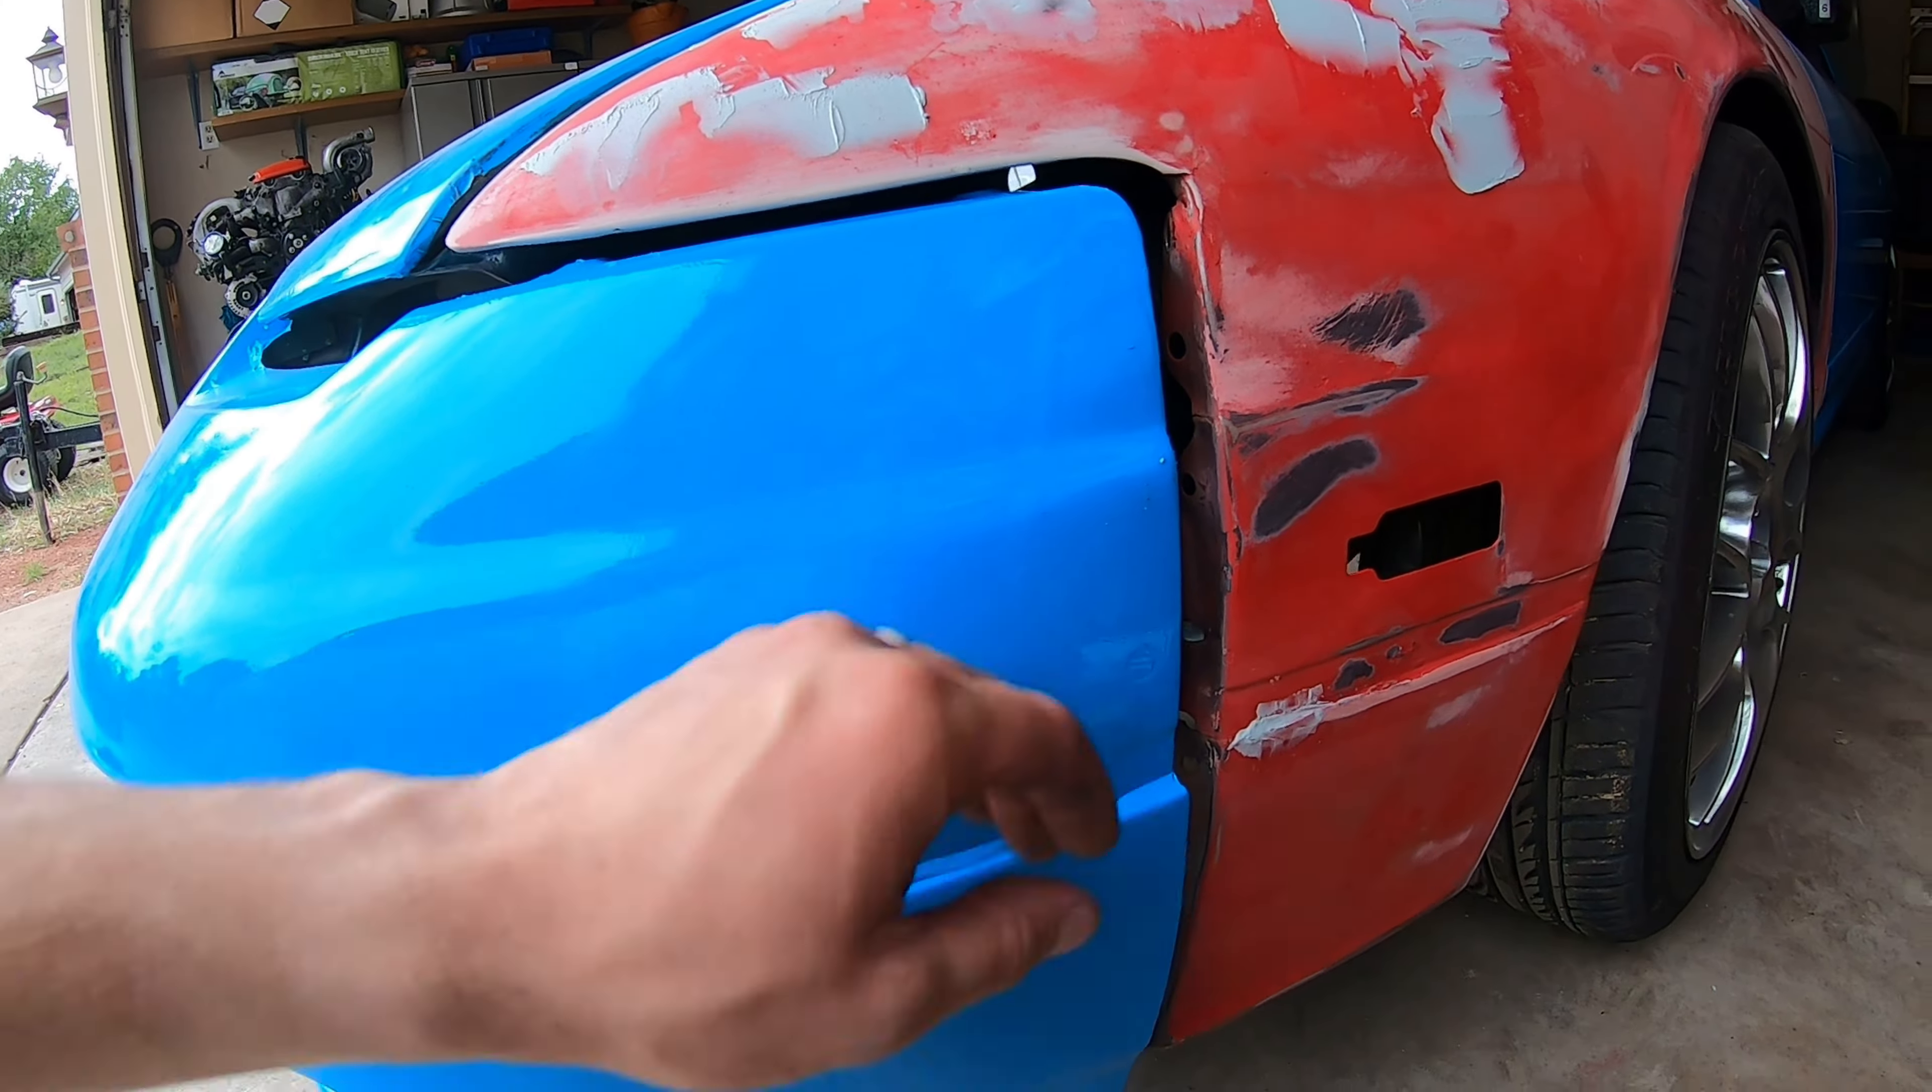So I'm doing some bodywork on these. As you can see the fitment isn't the greatest but hopefully after a little bit of bodywork and some adjustments we can get that to line up.